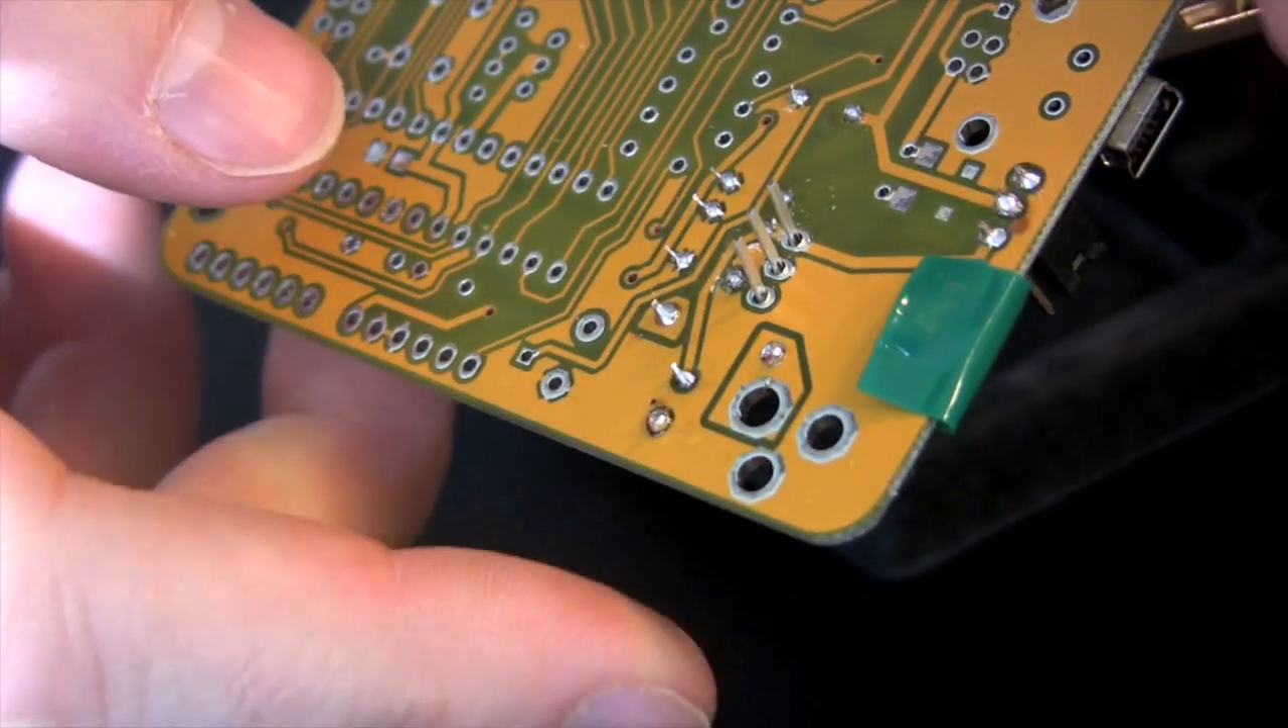Now, I've again used a piece of tape to hold the component in place.